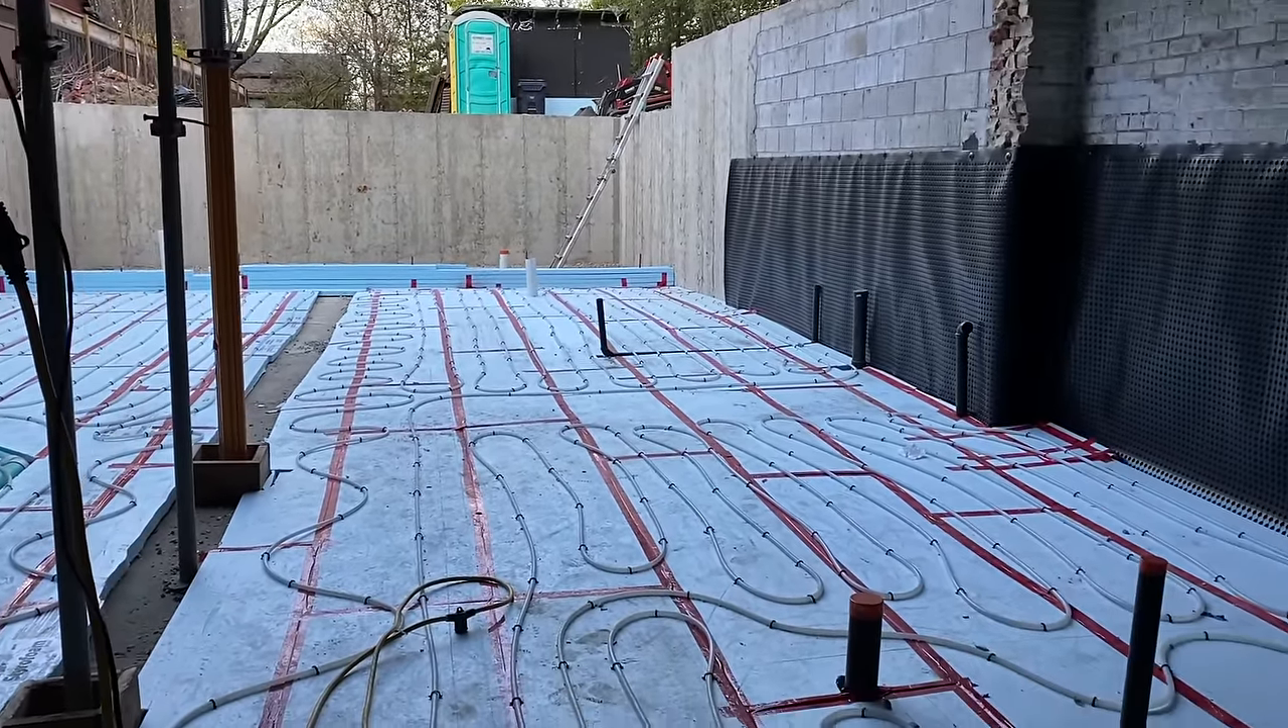So as you can see the radiant floor pipes have been laid down on the two inches of rigid foam insulation and those radiant floor pipes go all the way out and around.